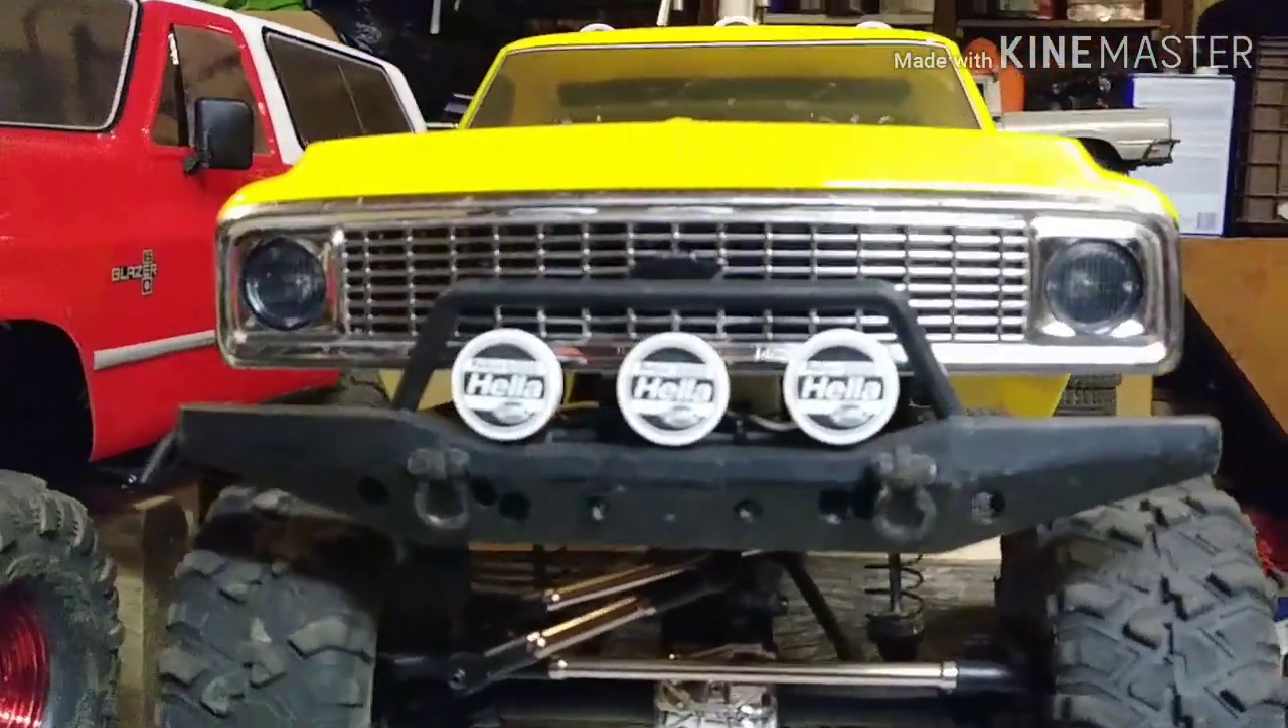We've got the body sitting on the truck.